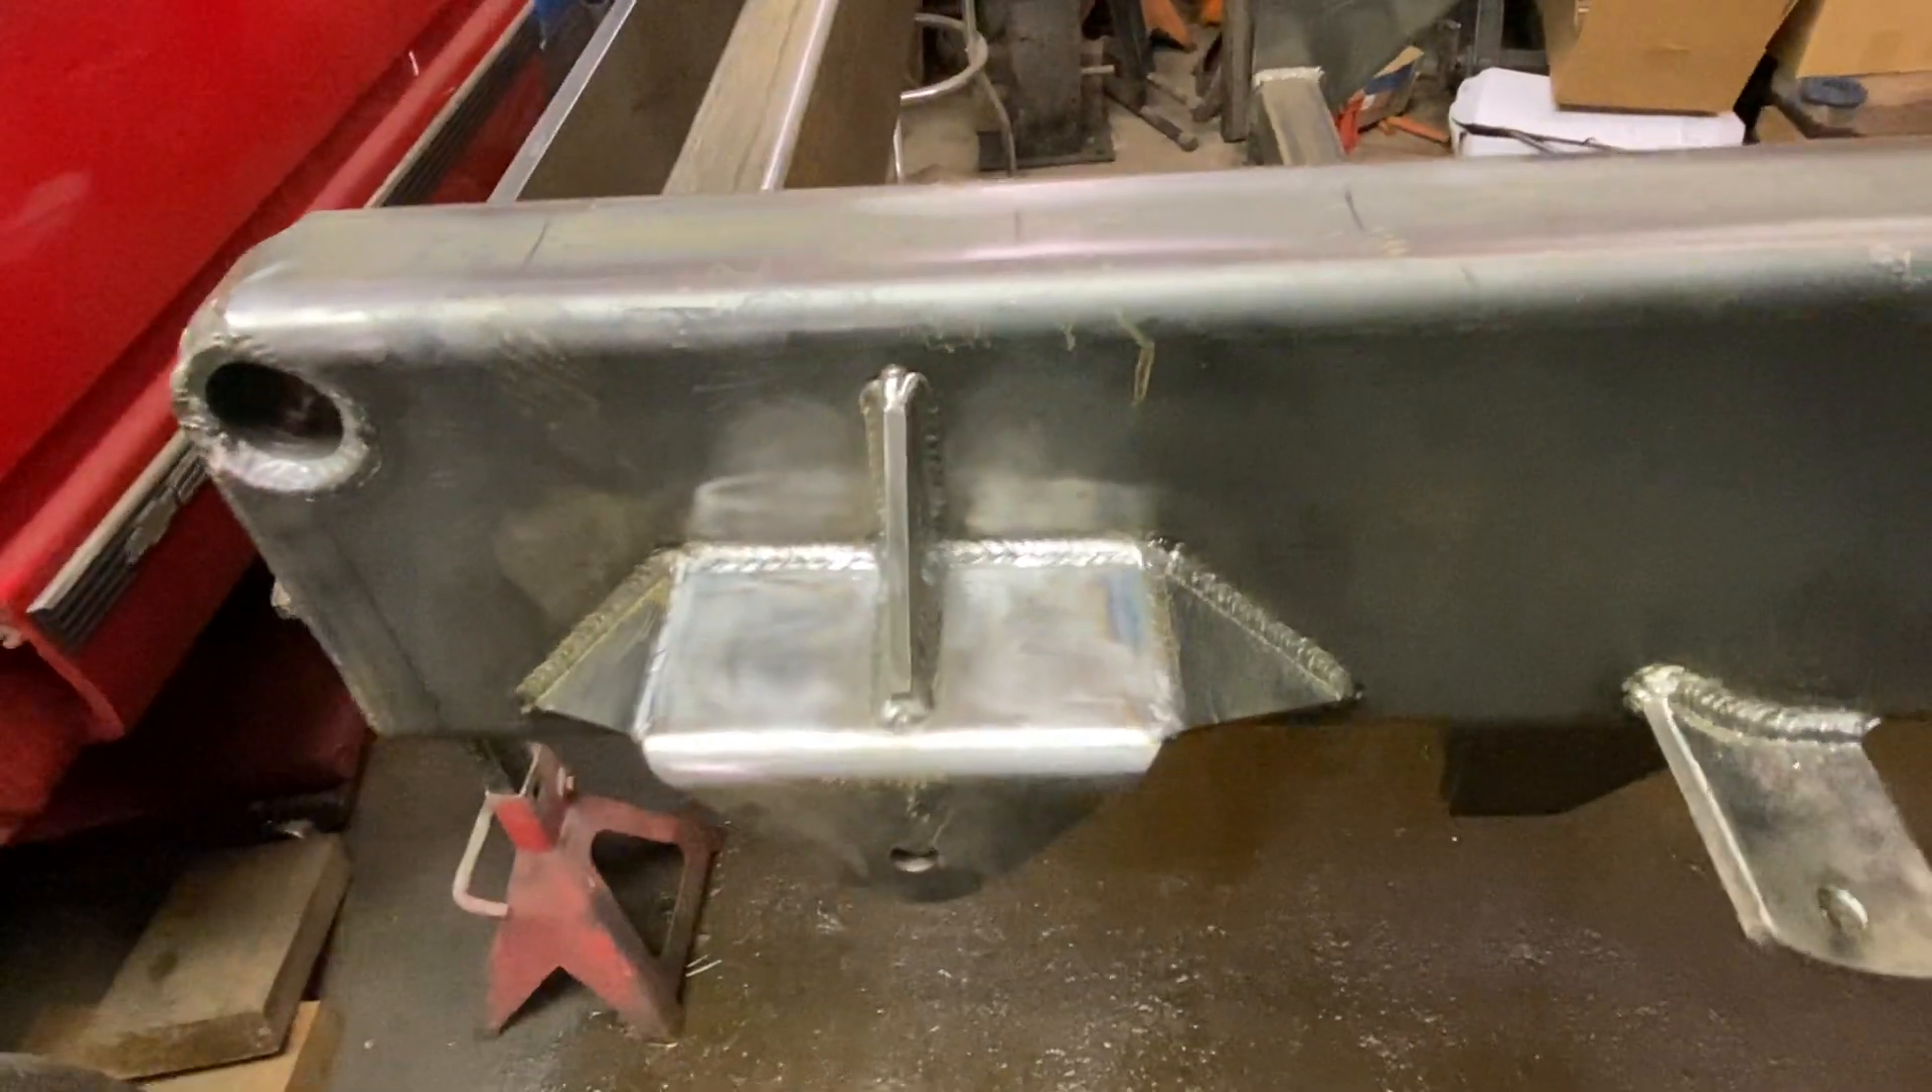So I did two gussets down and then a third one in the middle just for a little extra something something.